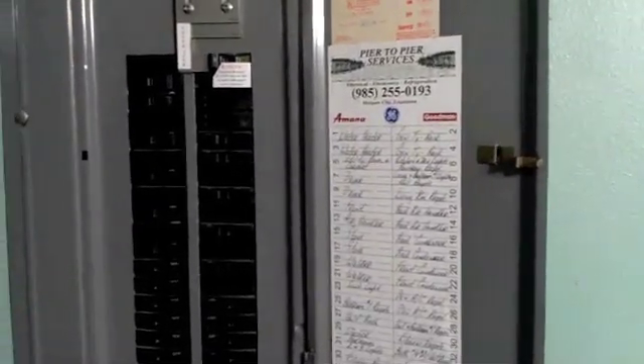All right, we've got the panel cover installed.